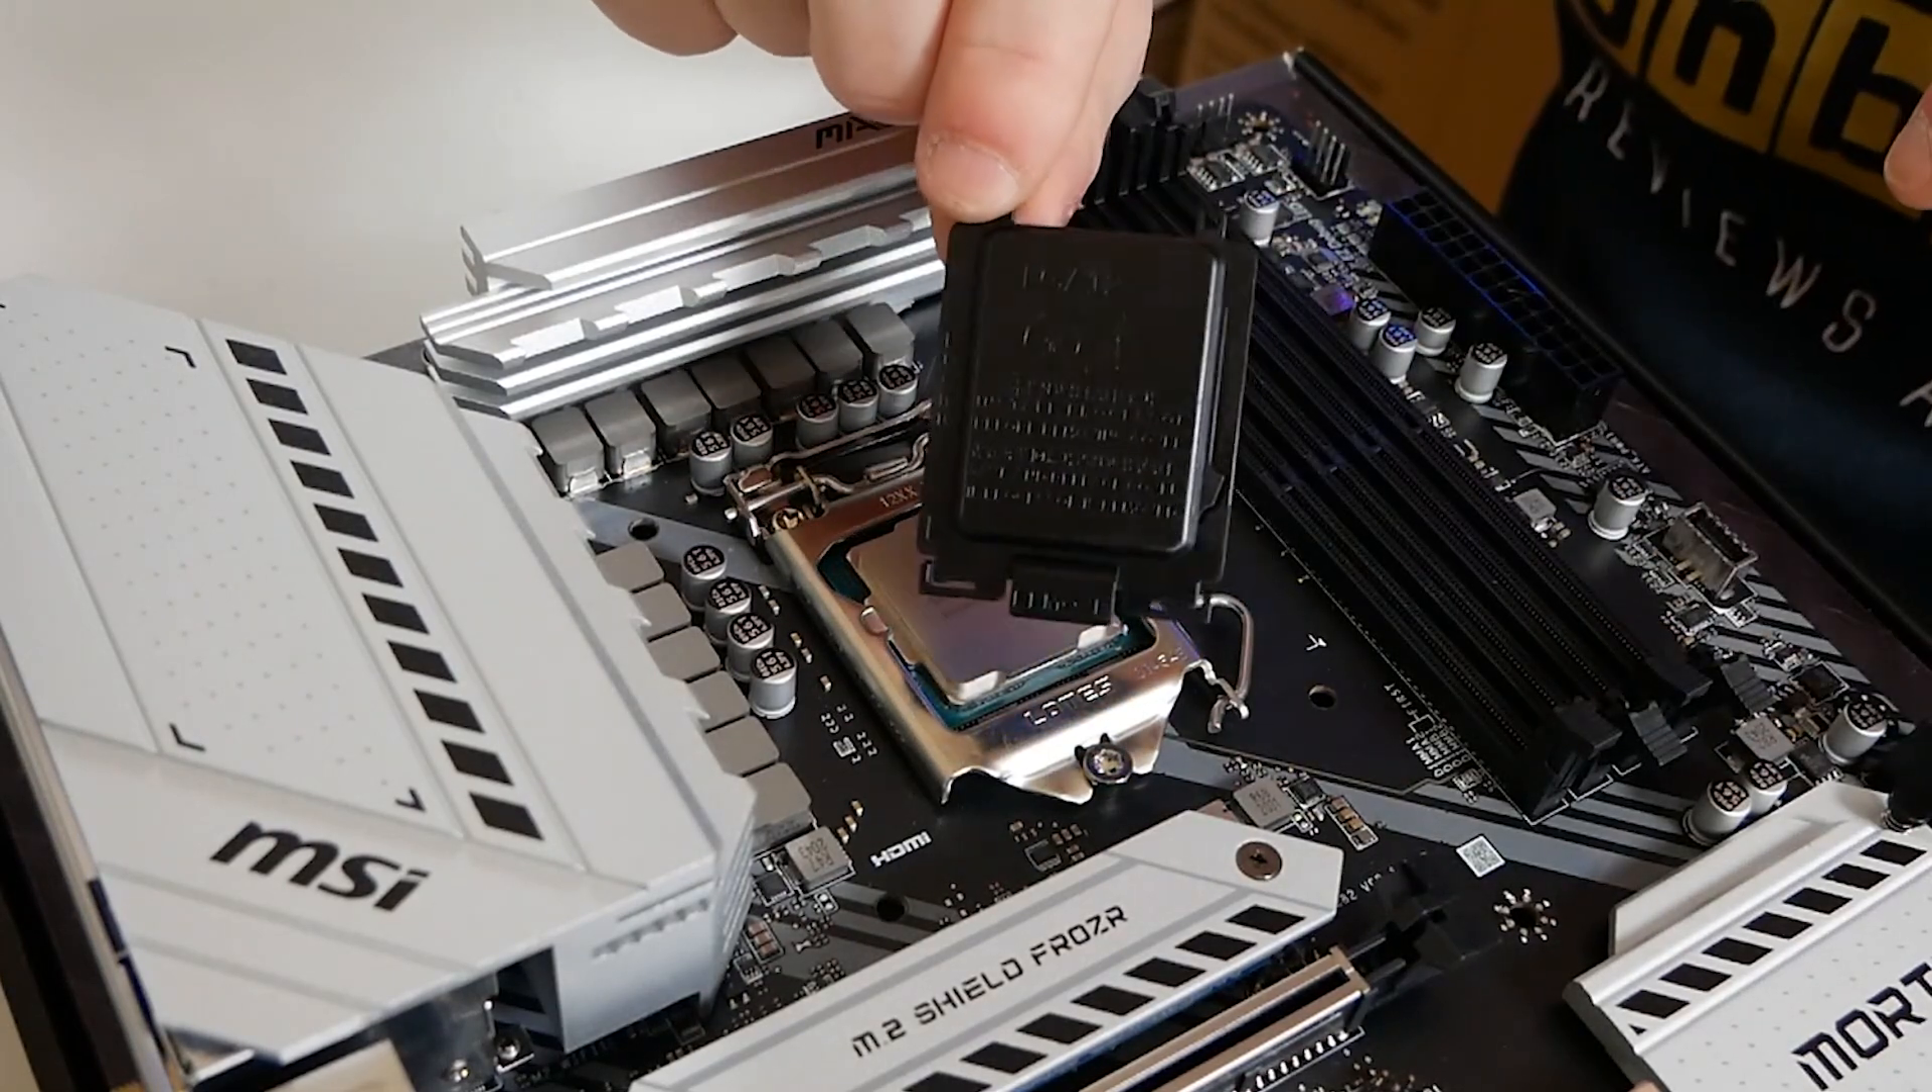So now the CPU socket cover has been removed and you can put that into your motherboard box just in case you need to return your motherboard.